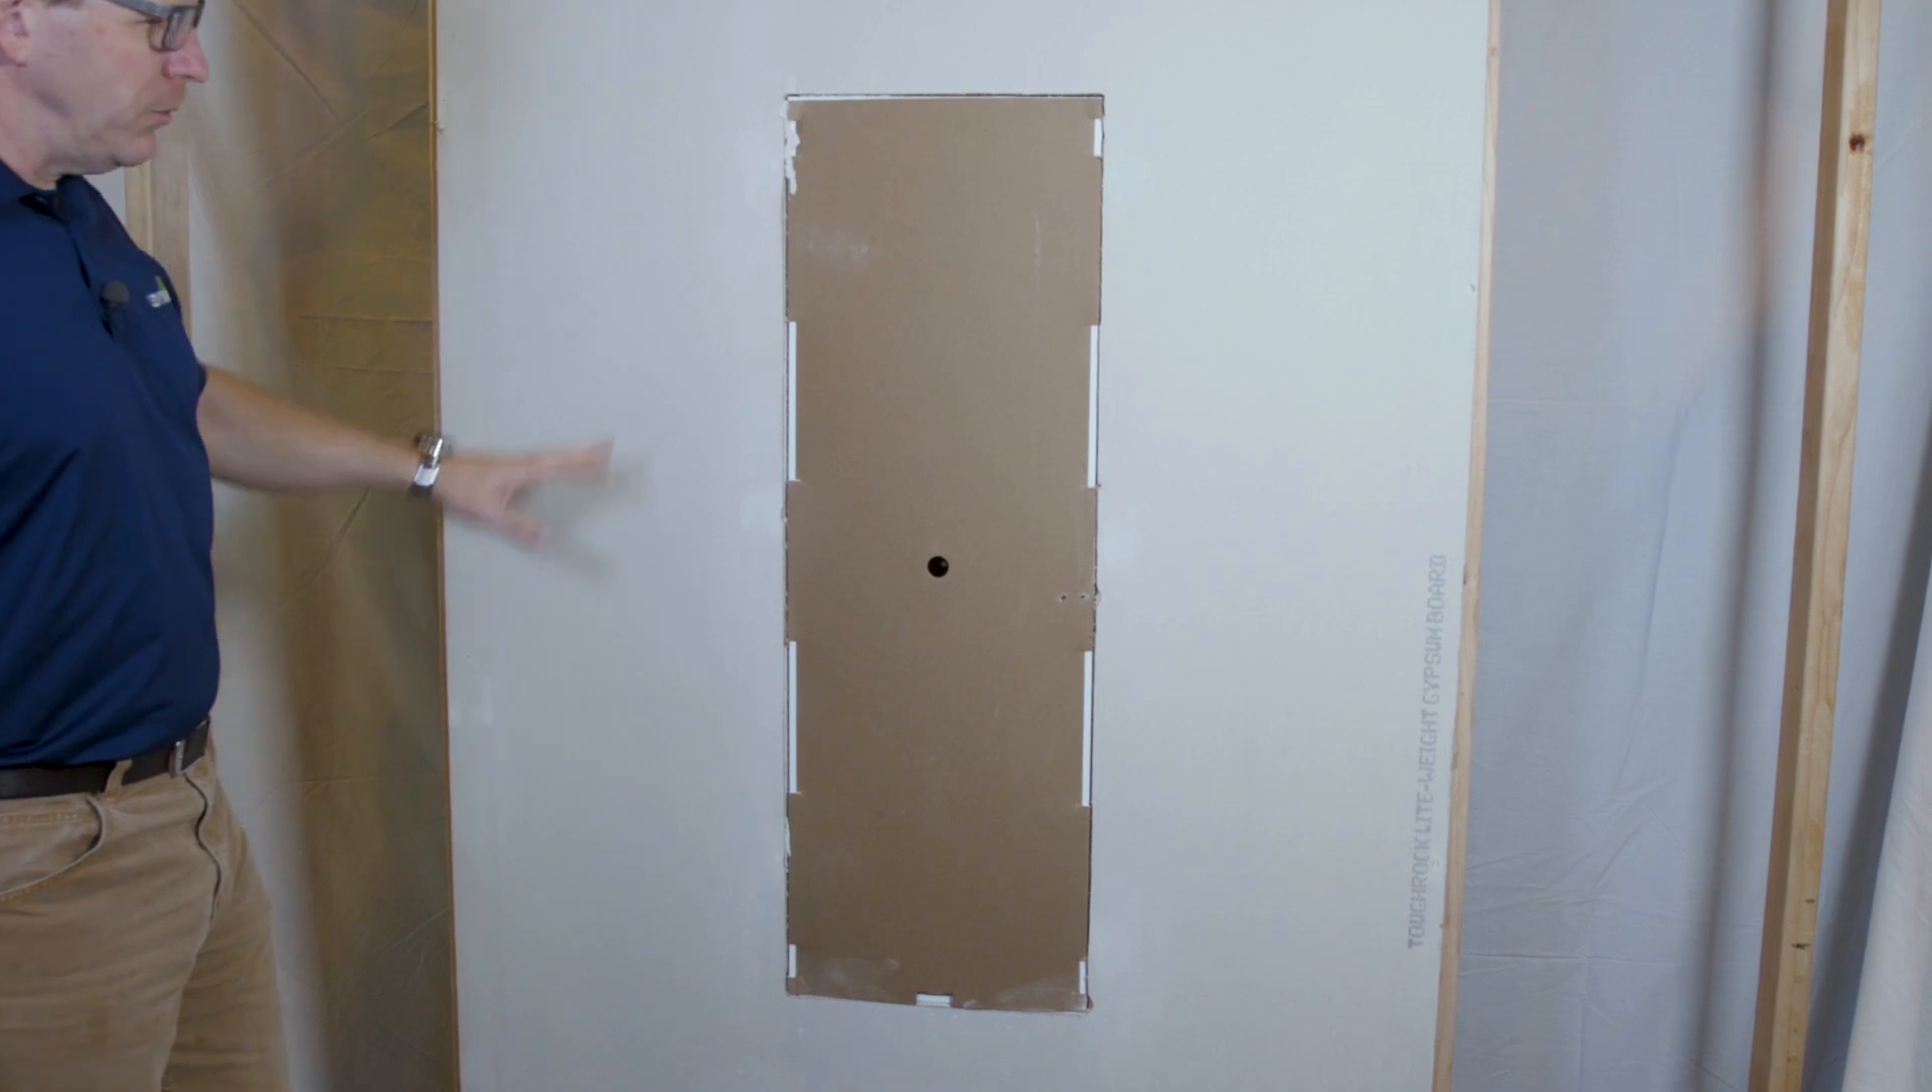Once we completed our rough-in stage, we've left the site, we came back, the drywall is installed.